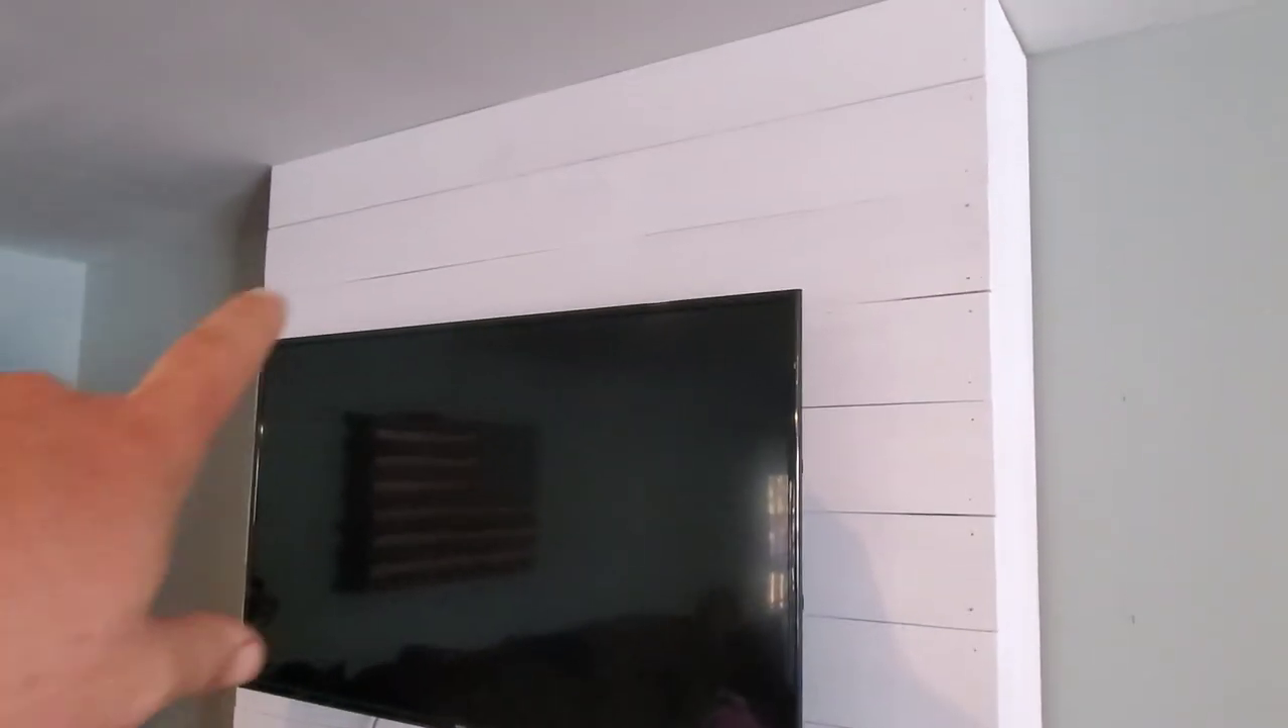So, the TV is mounted.